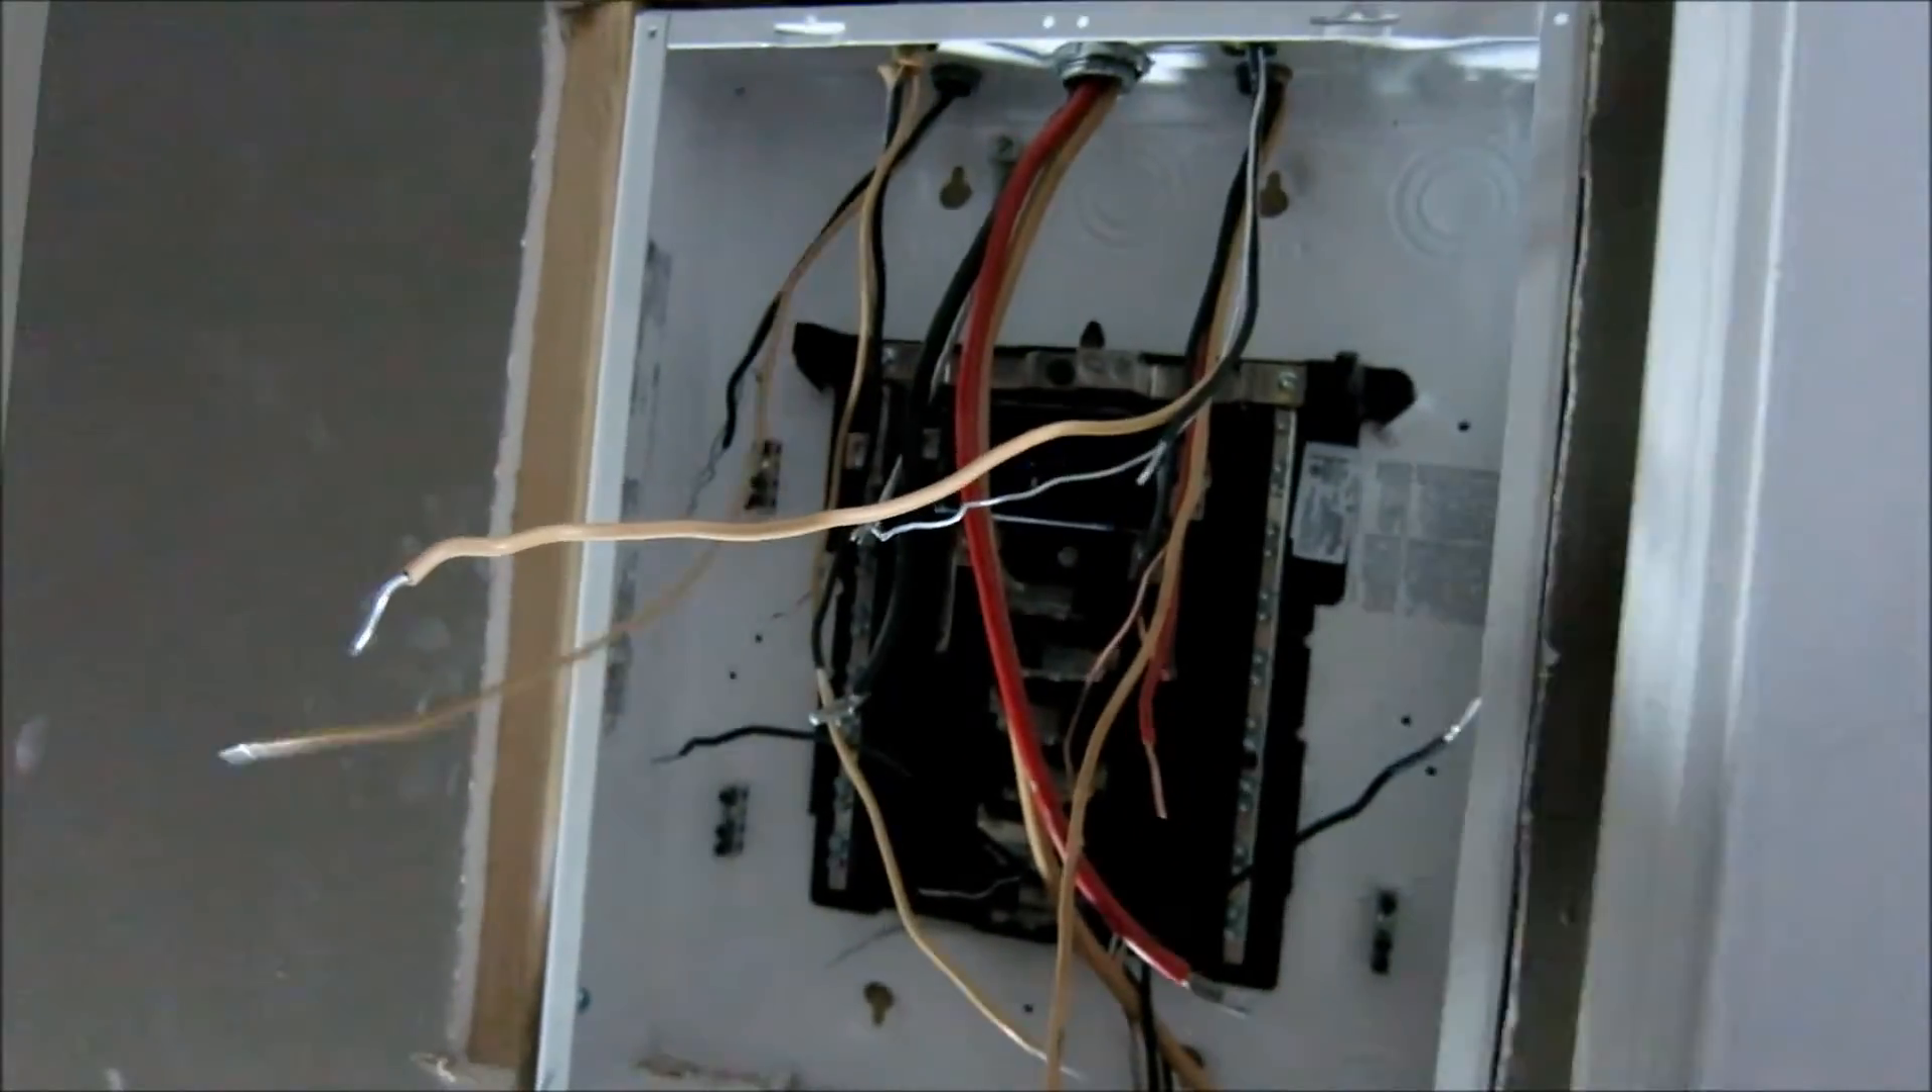All right guys as you see we got to the point now where our panel's in.